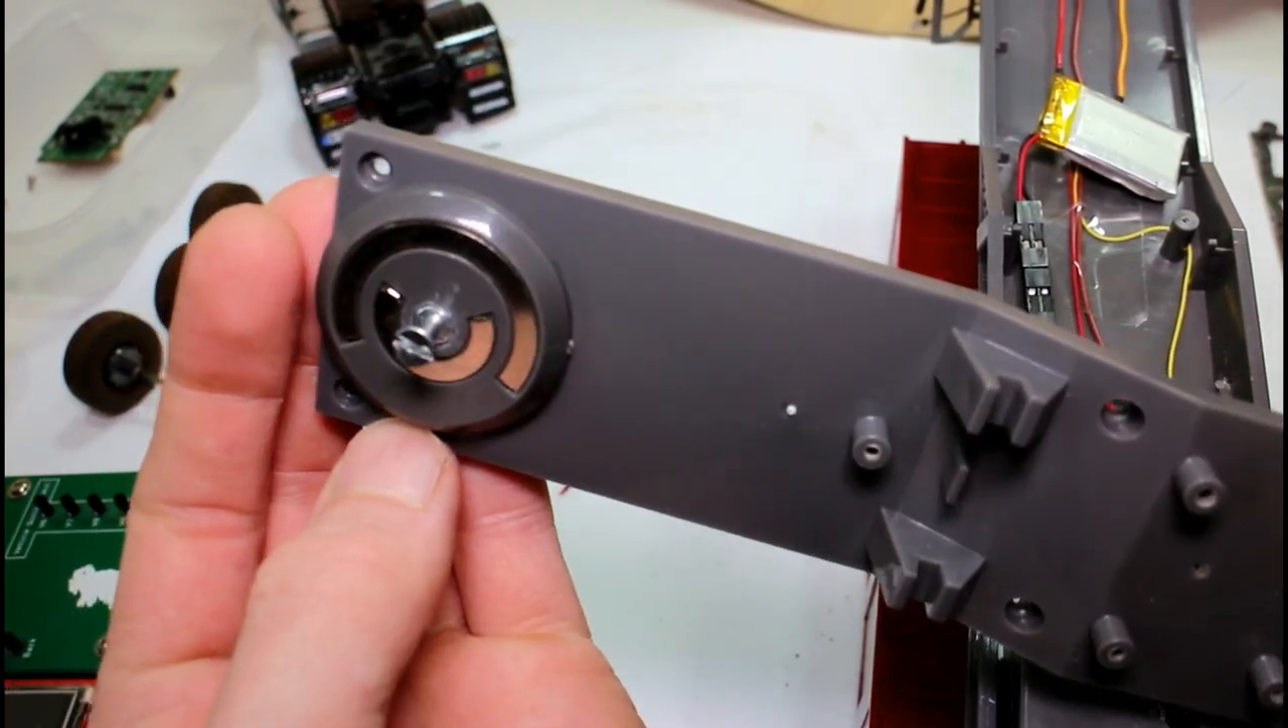Okay so here's our little a connector pin i guess in position now that worked out pretty perfectly.